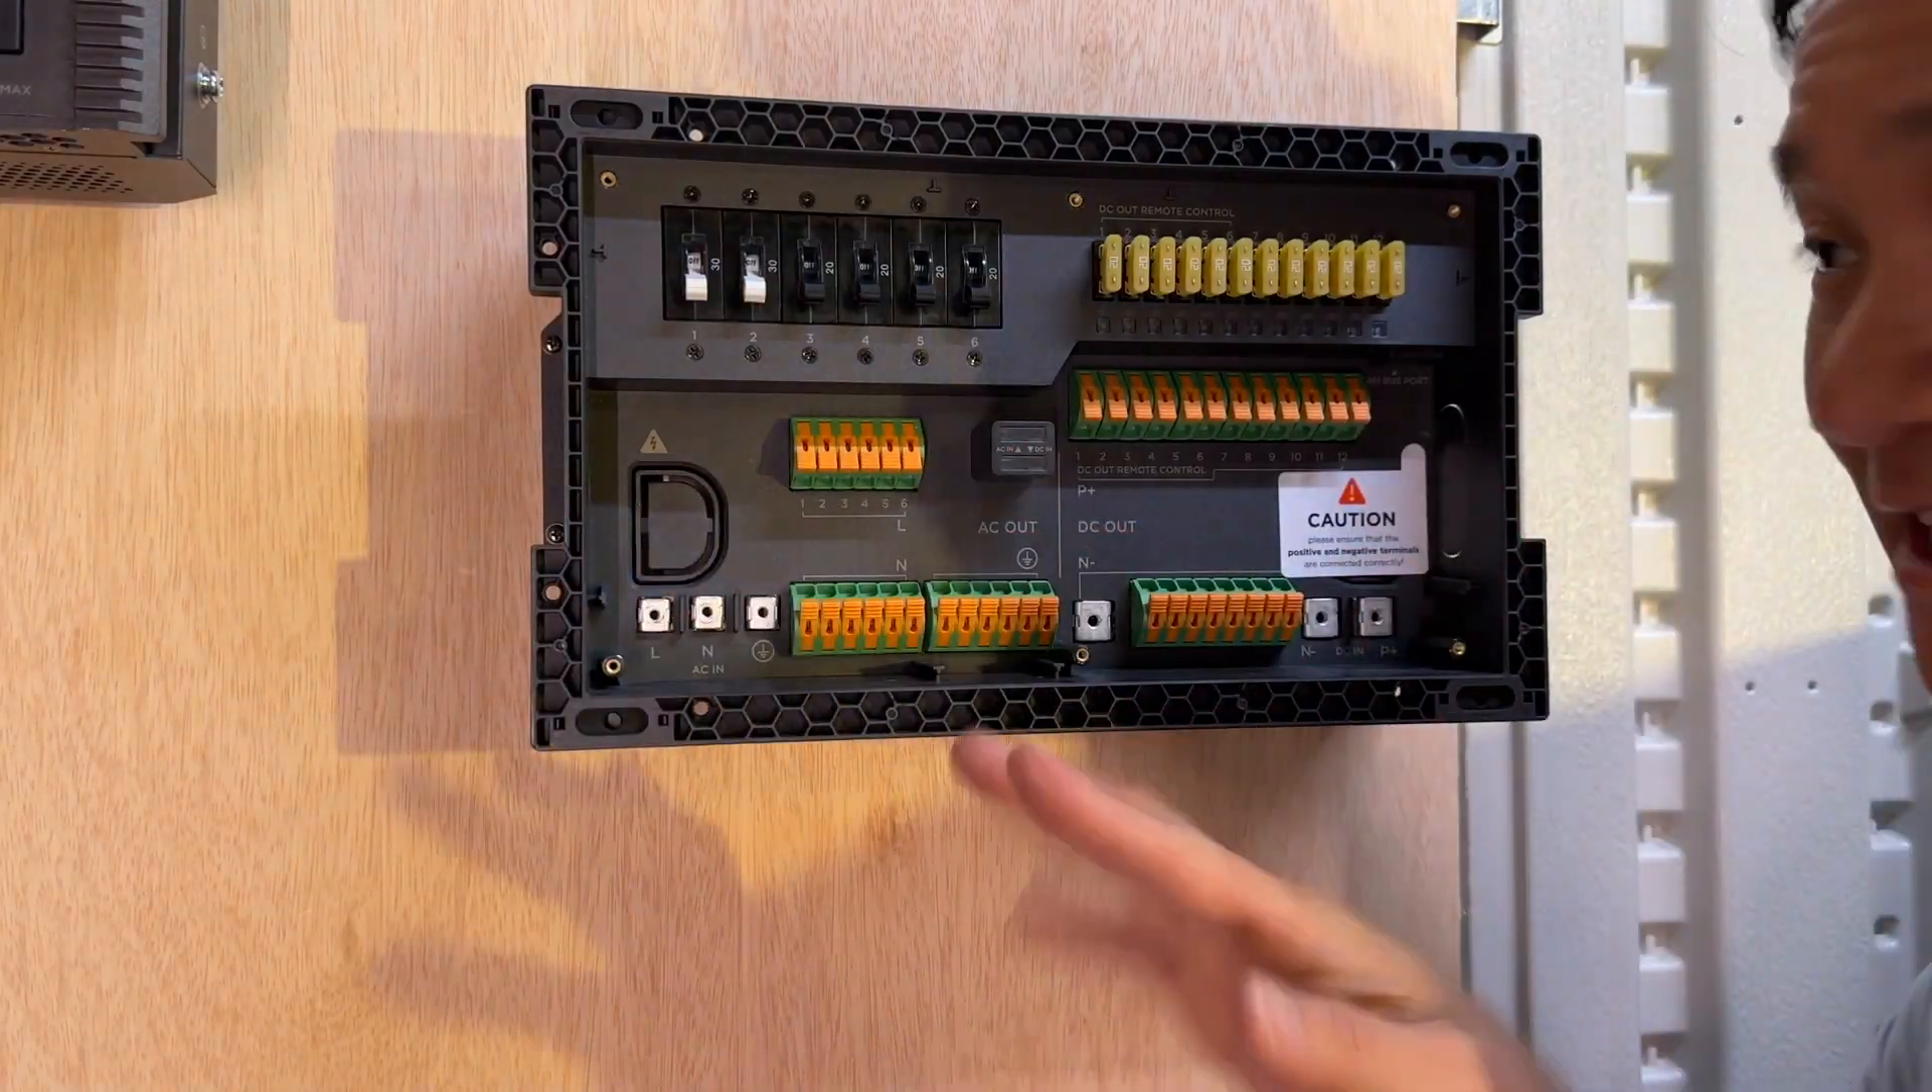Our AC-DC distribution panel is mounted.